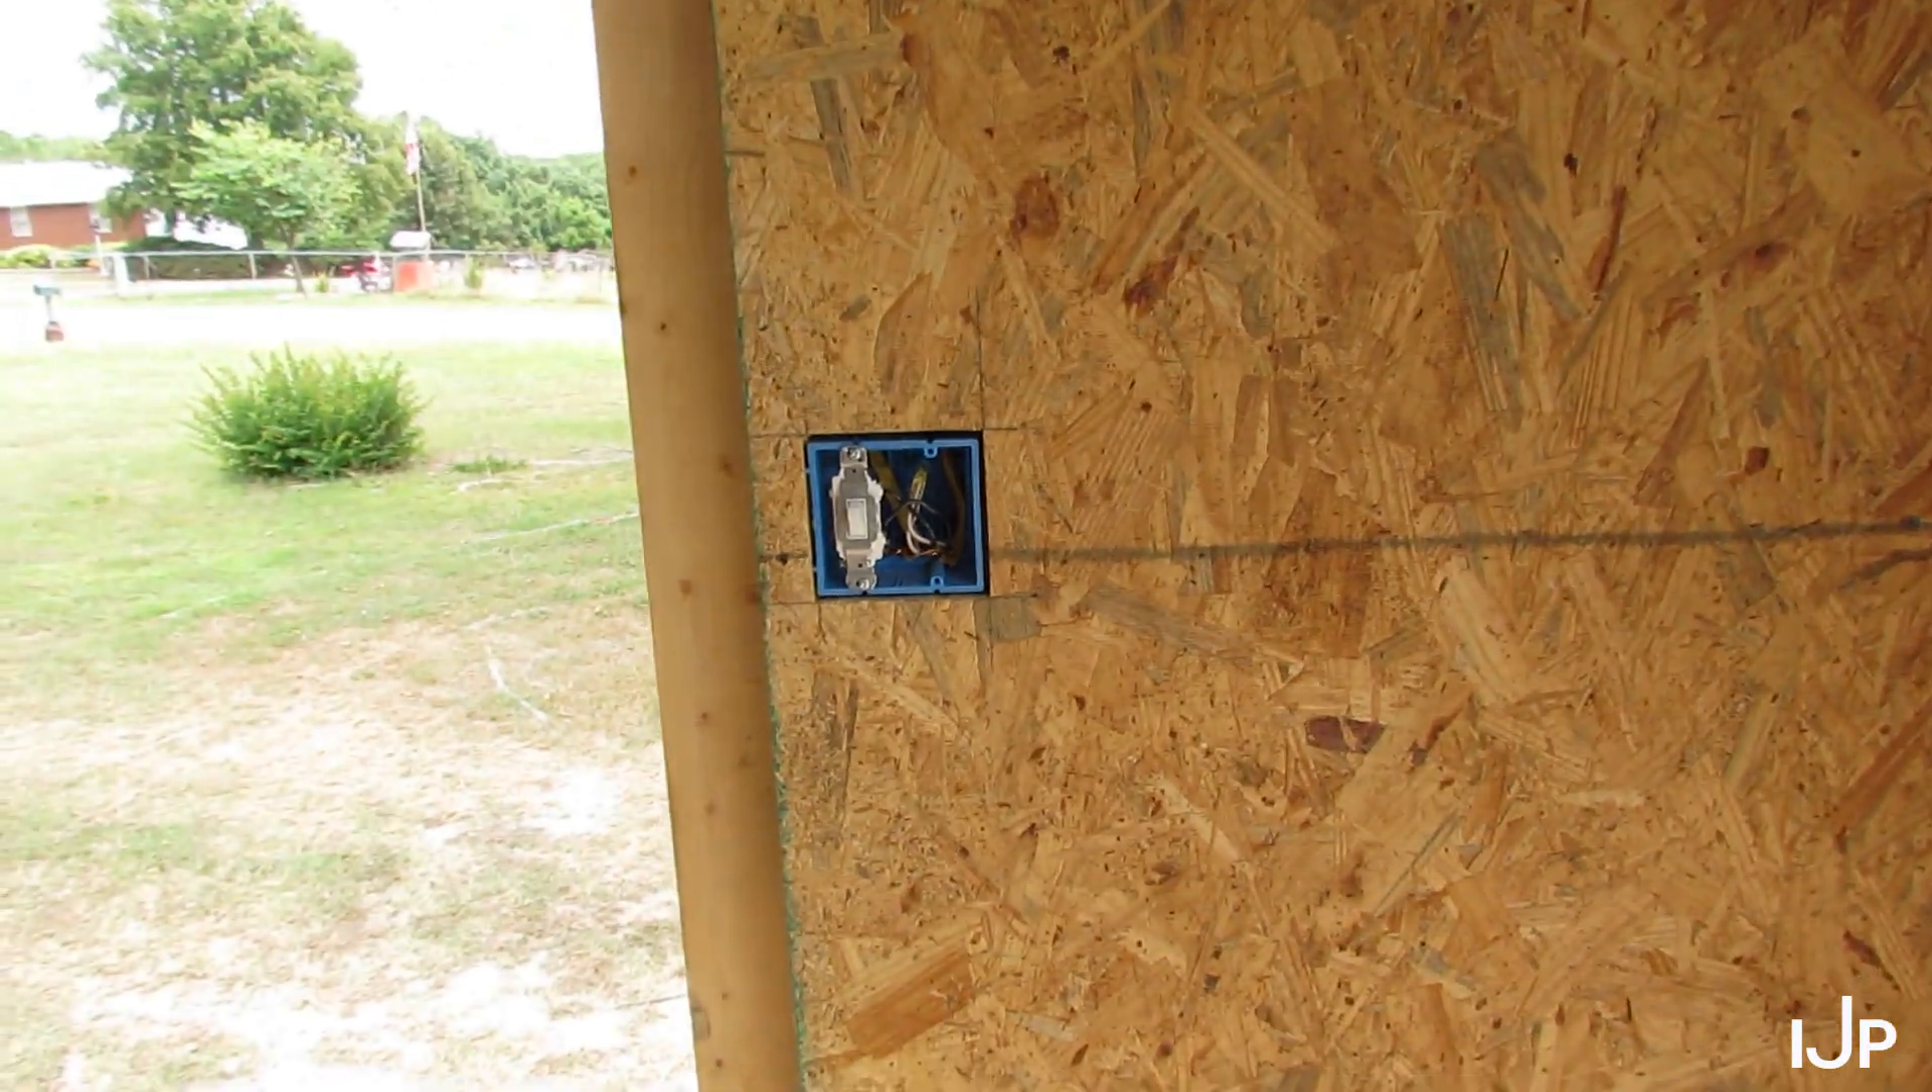Got all the receptacle covers on except for this one.